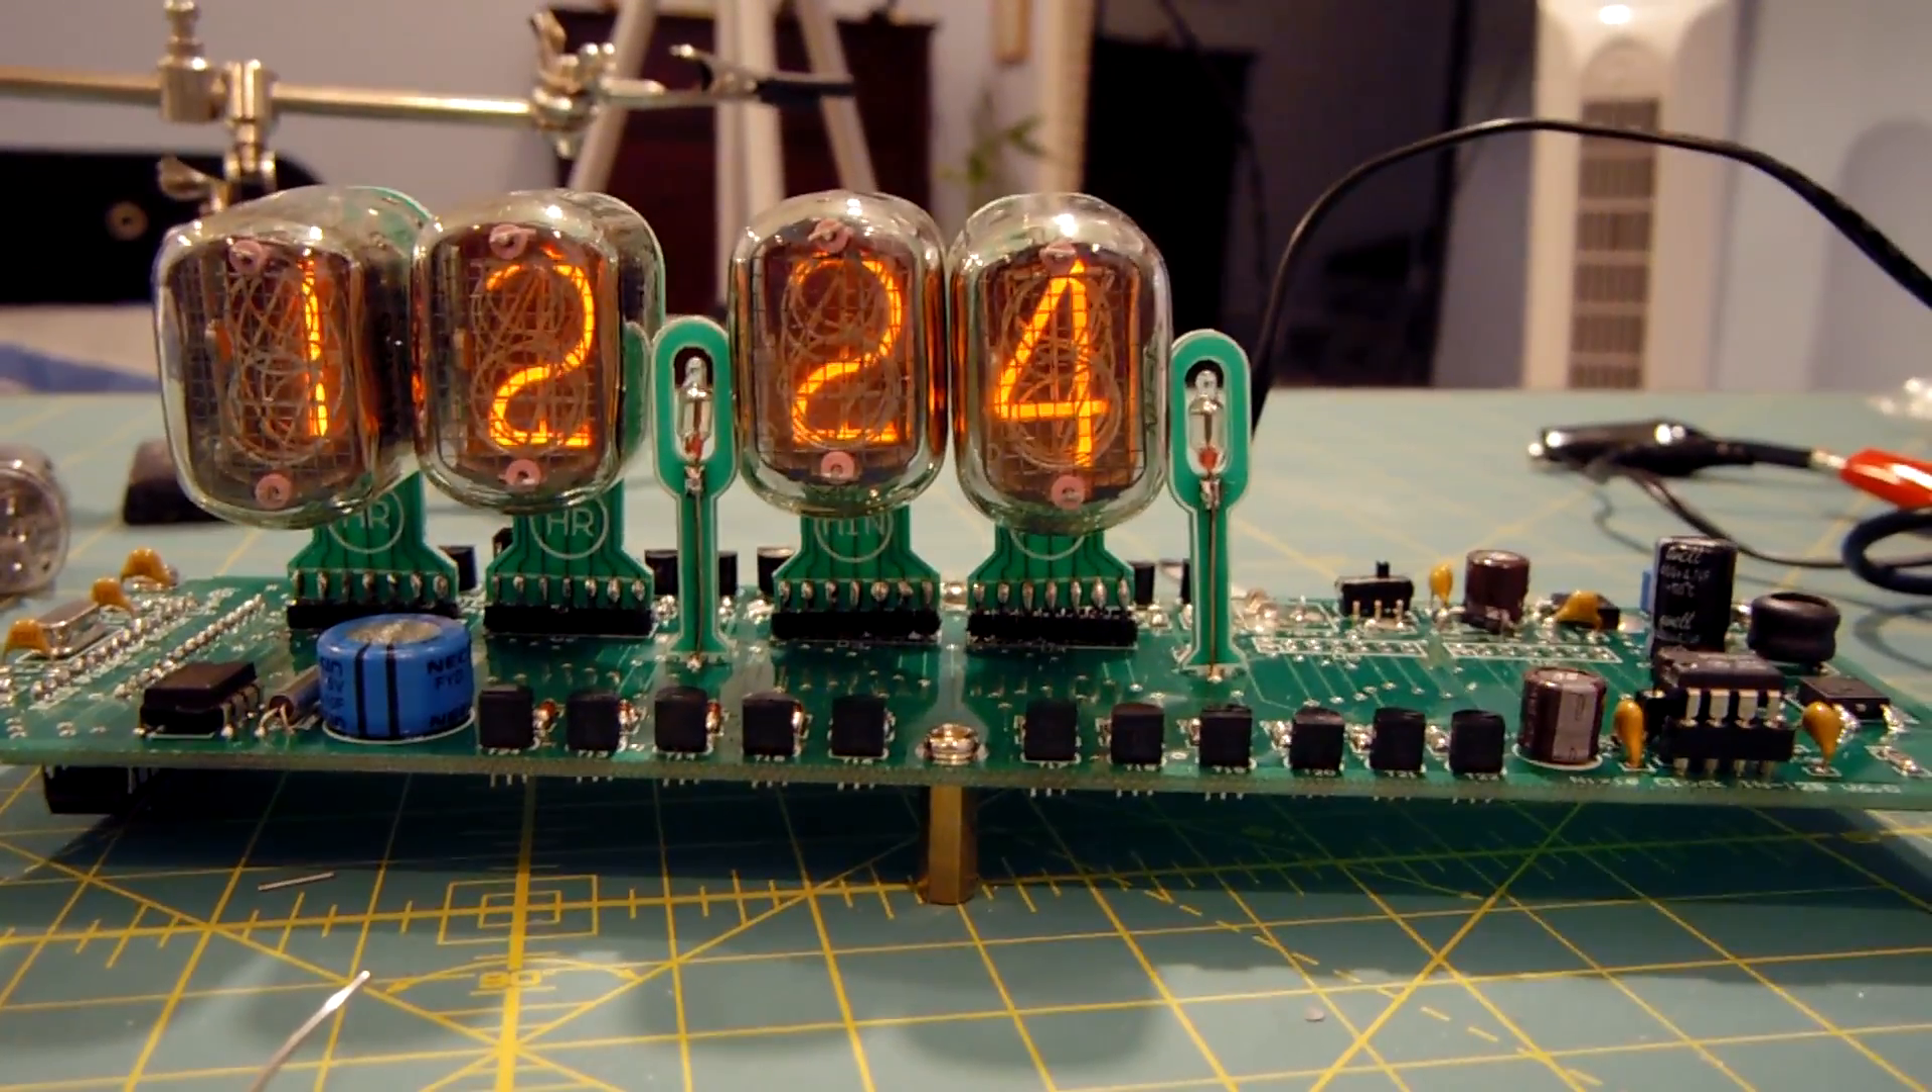So I swapped back to my Pentax Q. As you can see, we have four out of these six Nixie tubes mounted right now. I have two more left to go and that's just the seconds.